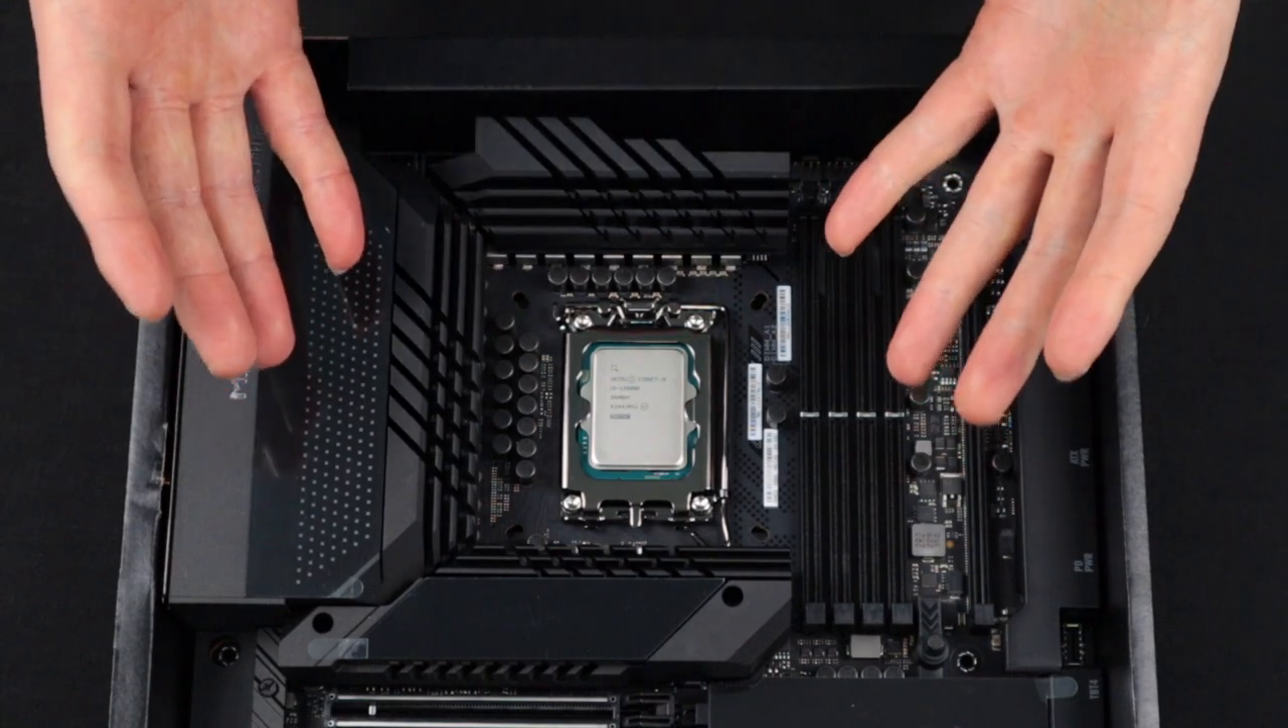The CPU is now successfully installed.